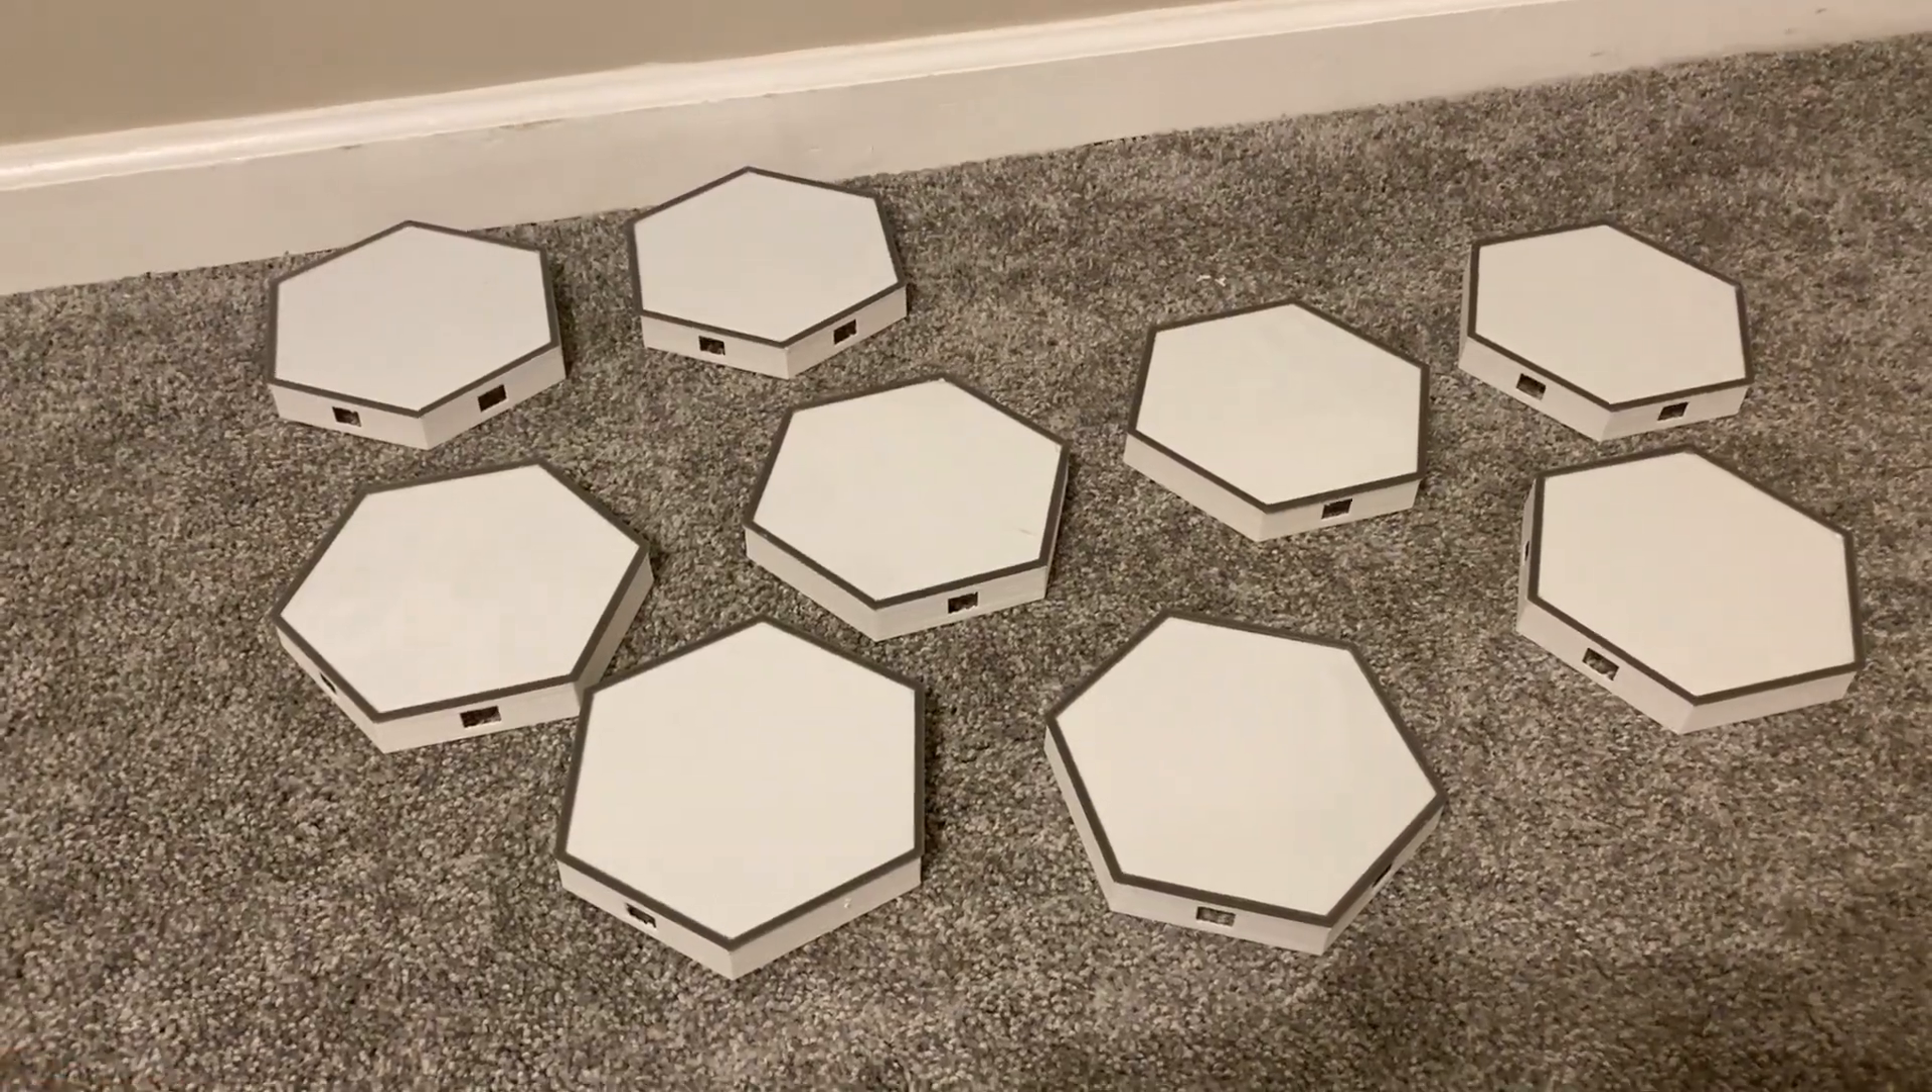All of our hex leaves have everything done, except for being connected together.